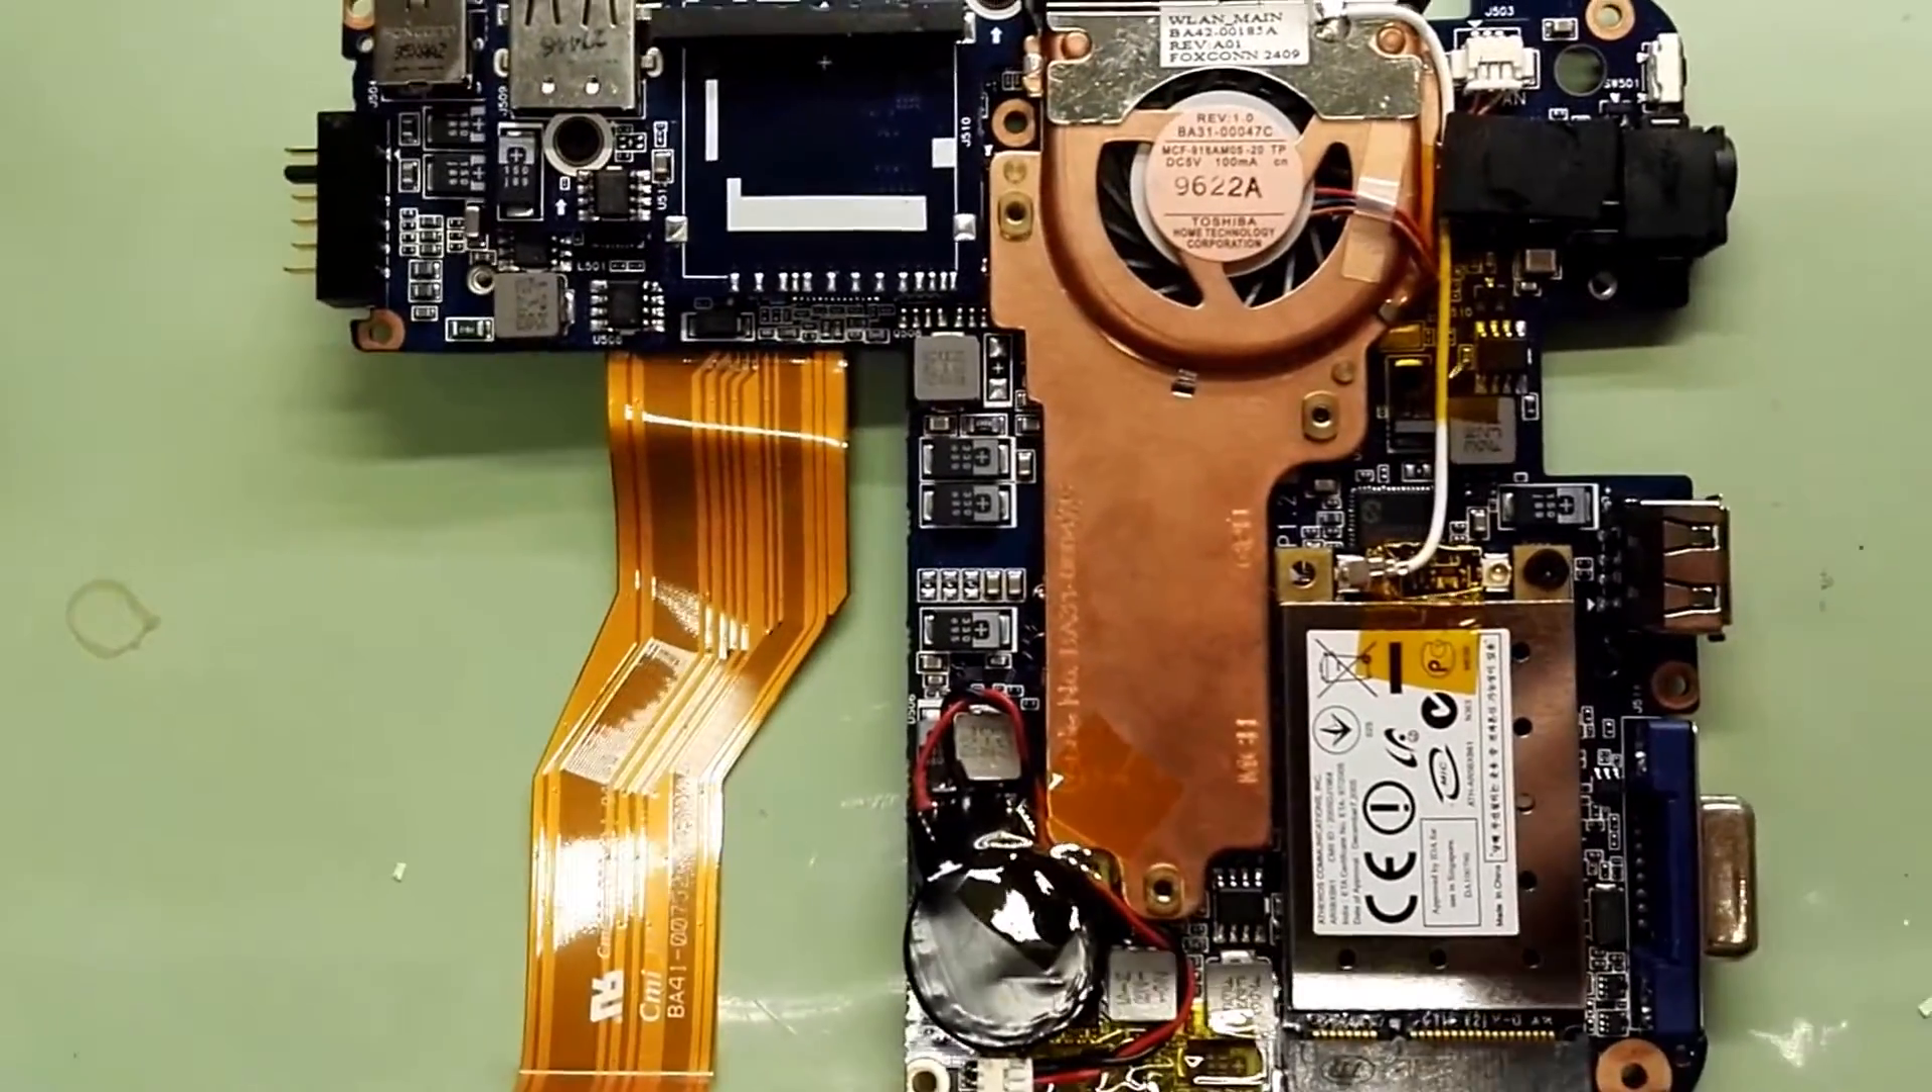Okay so after a bit struggling I finally managed to remove the main board.